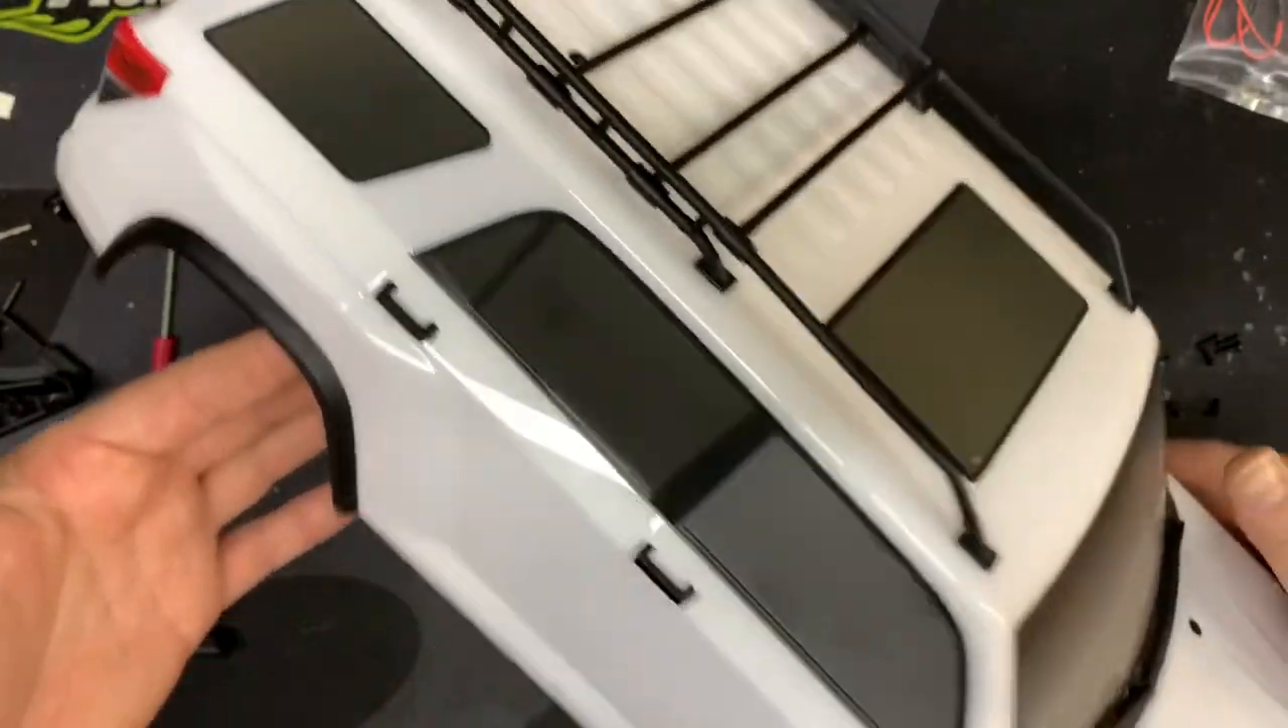So there's our roof rack. It is installed on the roof.